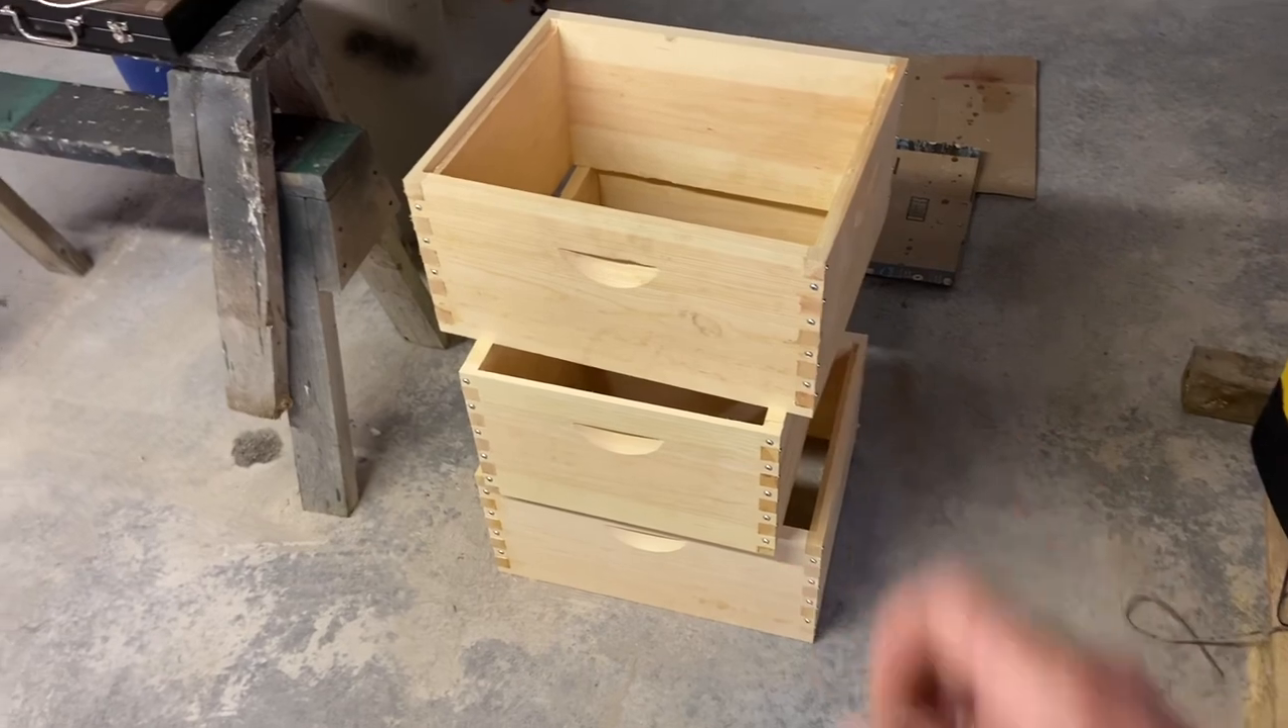So i have now assembled three of these boxes.